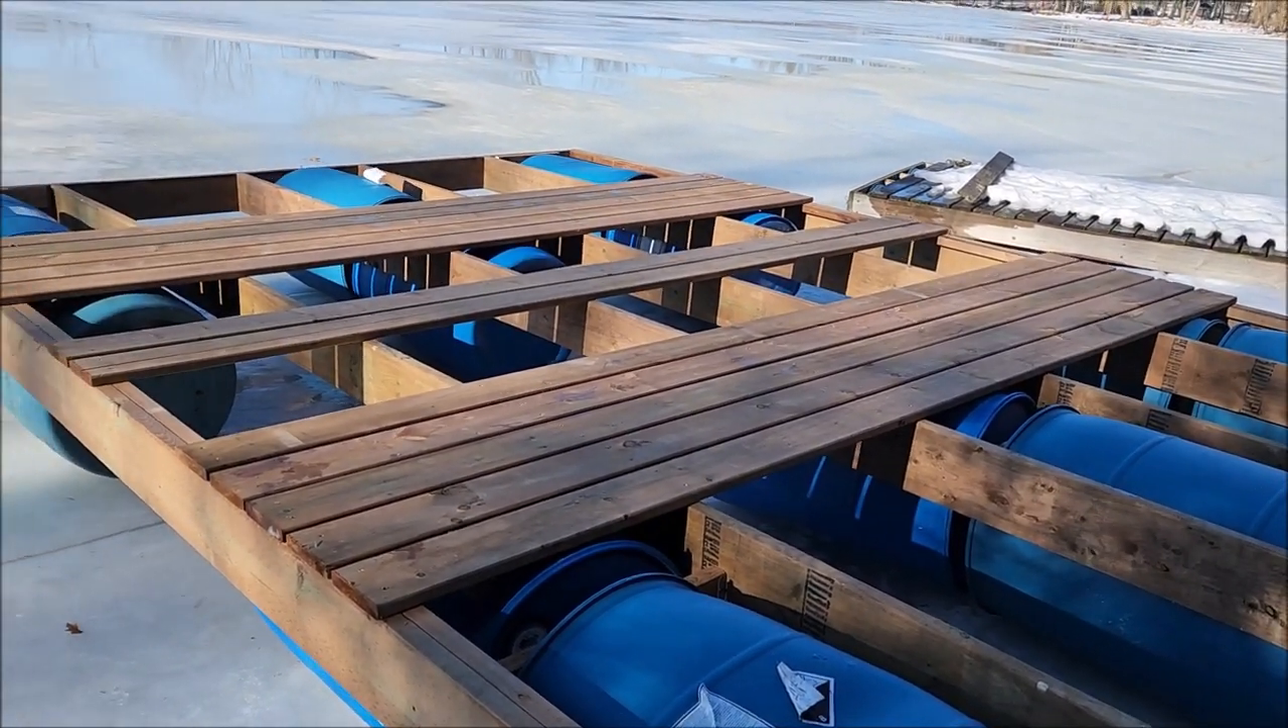Uh, I have all the barrels in their proper position sitting there.